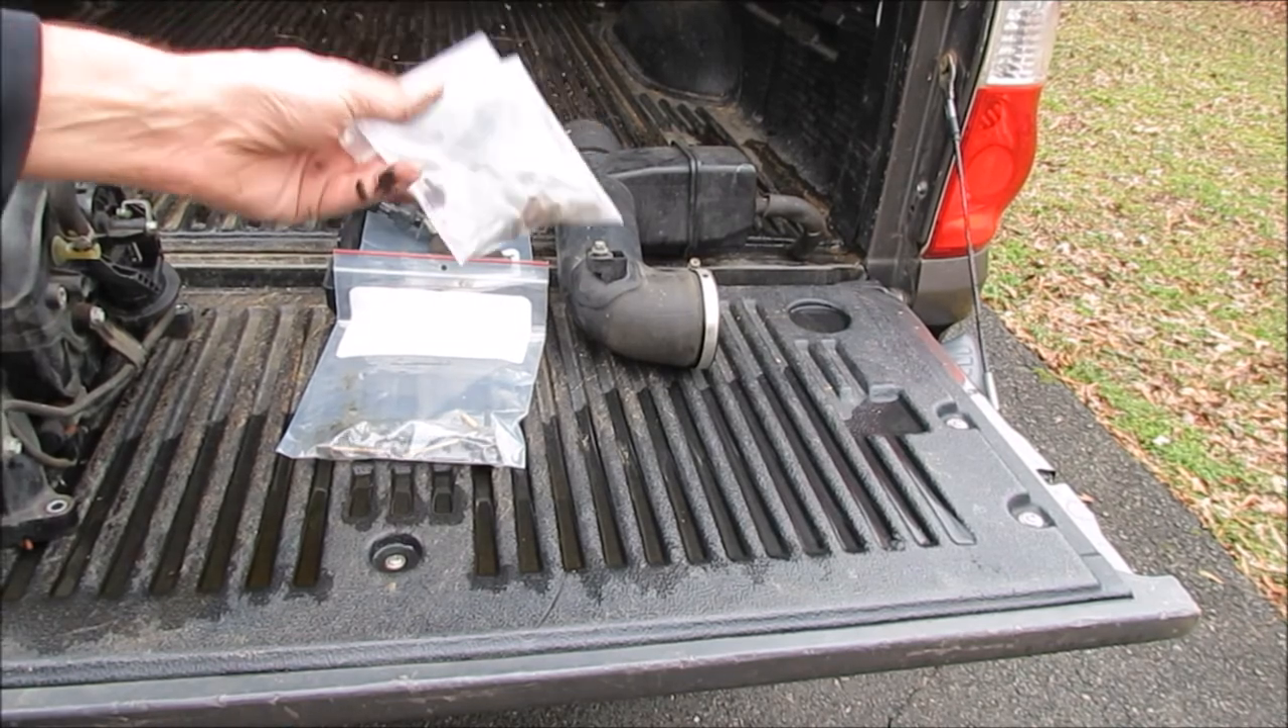Also here's some of the other items that I've removed there's that intake duct of course.